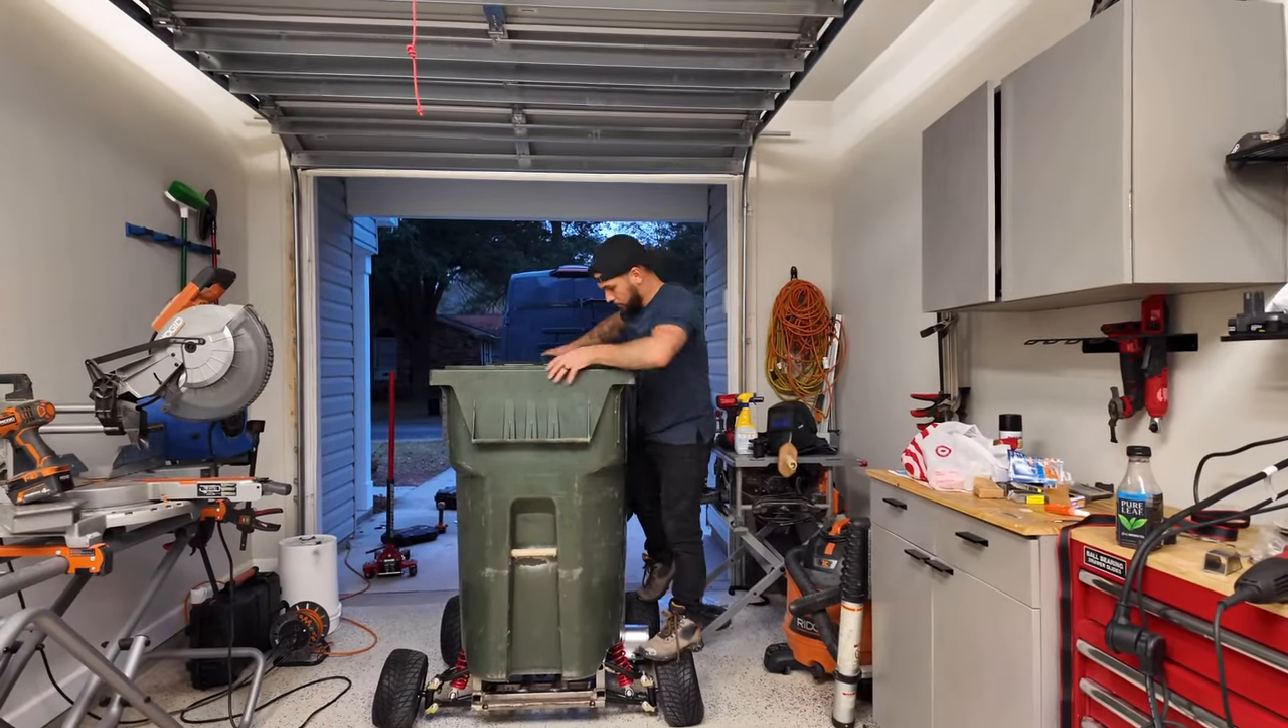Then it was officially time to put the trash can on. It's officially completed, and now it's time to find out how fast the thing can go.